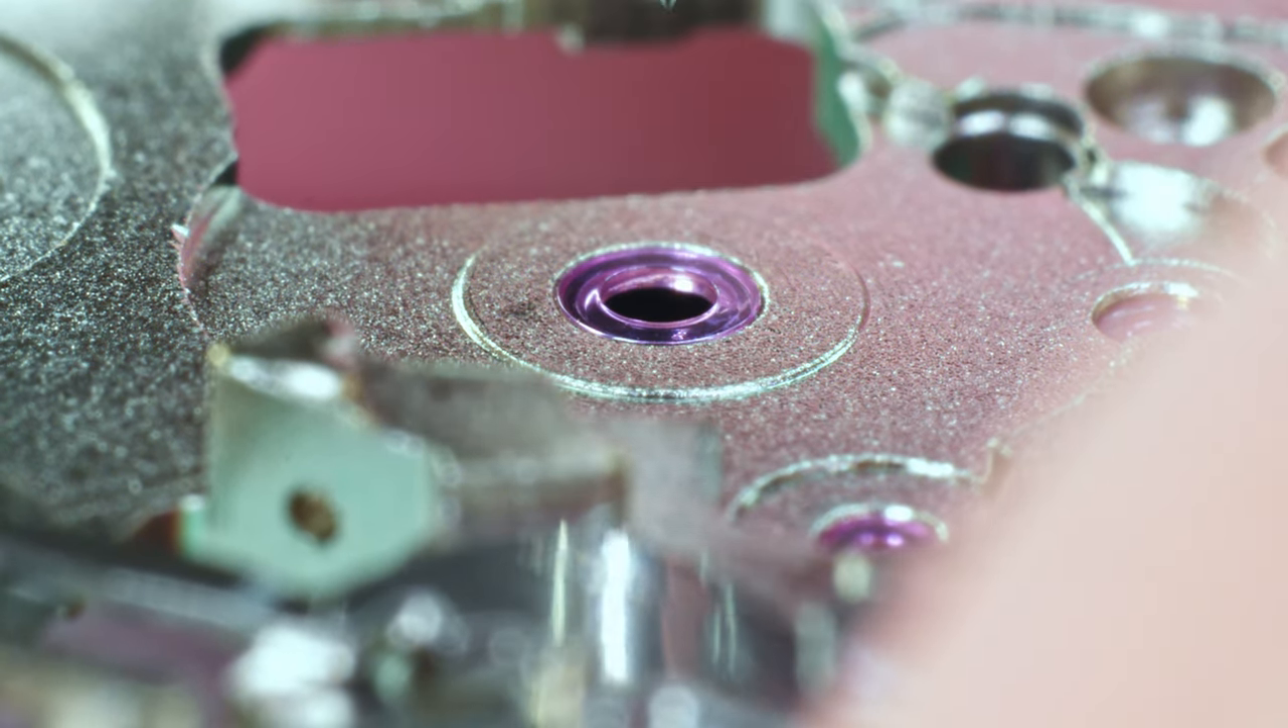That's it, the jewel is back in.